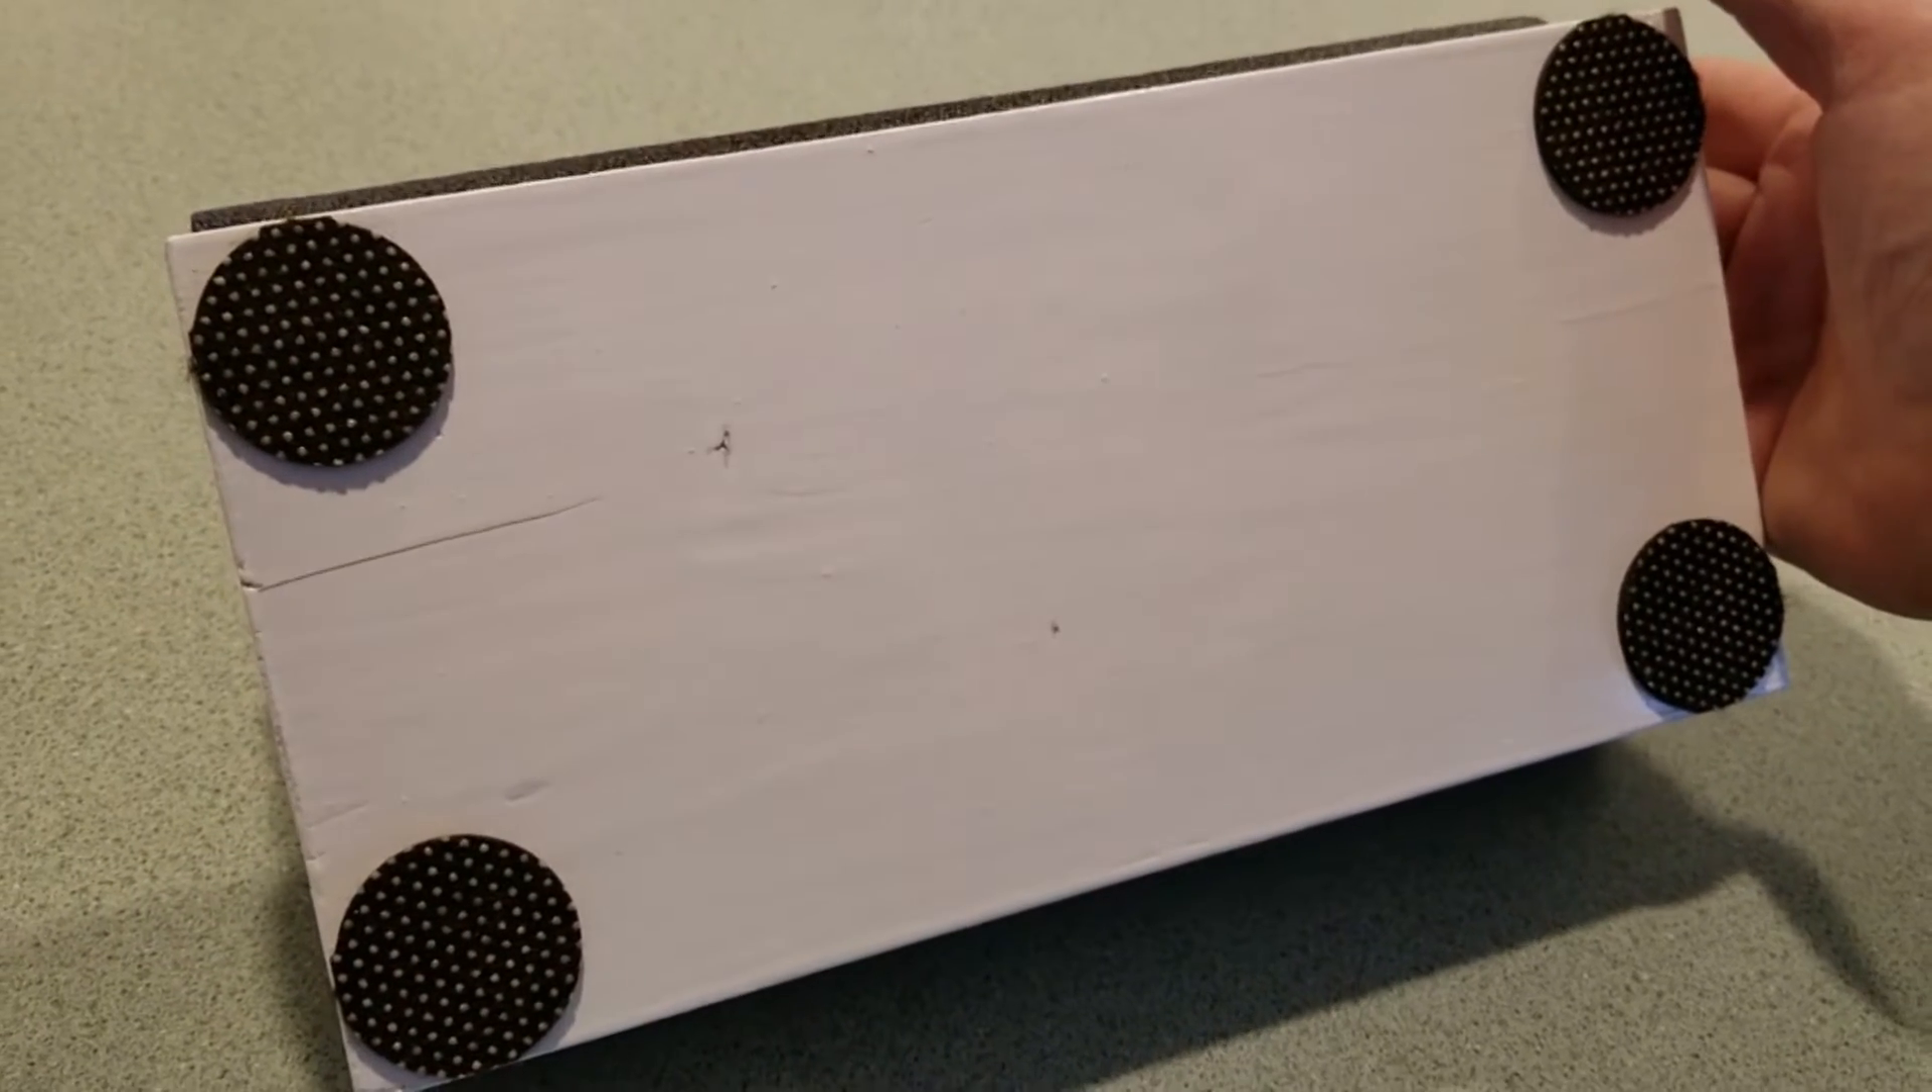On the bottom I have these adhesive backed non-skid feet. They're covering the marks from the screws during the painting process.